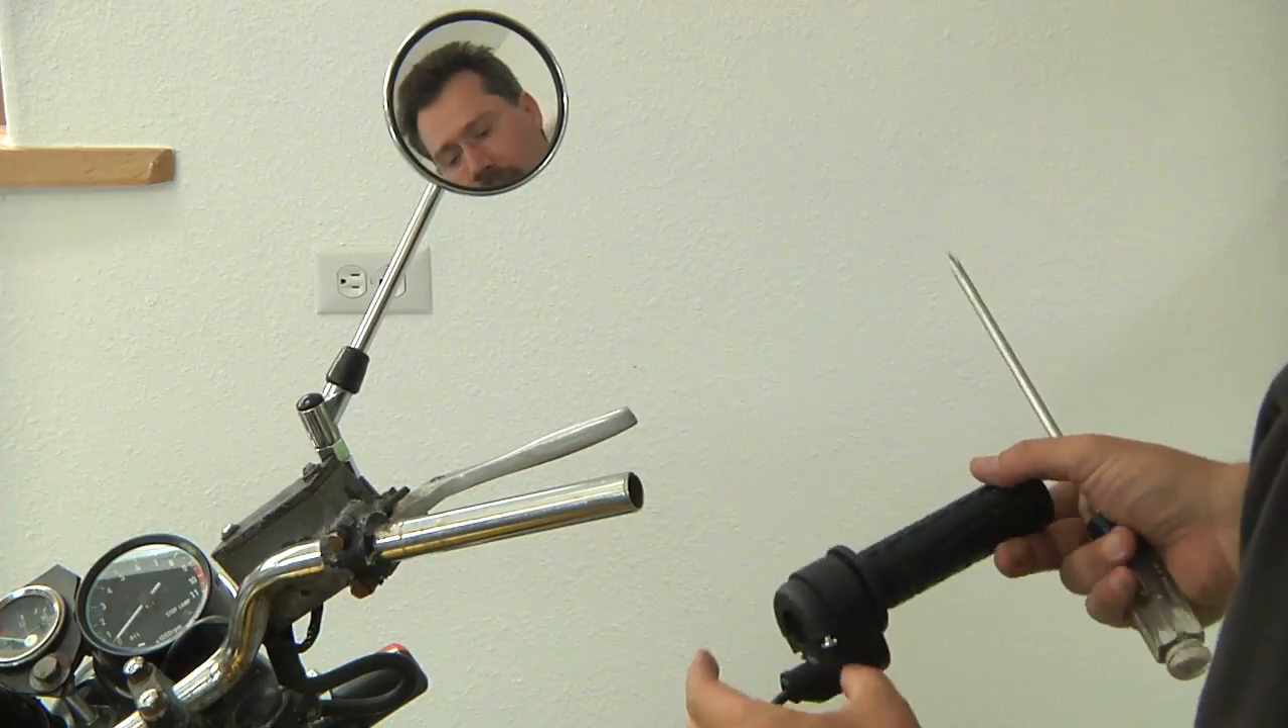I've already removed the hand grip from the motorcycle and then all I need to do is just loosen these screws just a little bit to loosen that clamp to allow me to slide the throttle on.